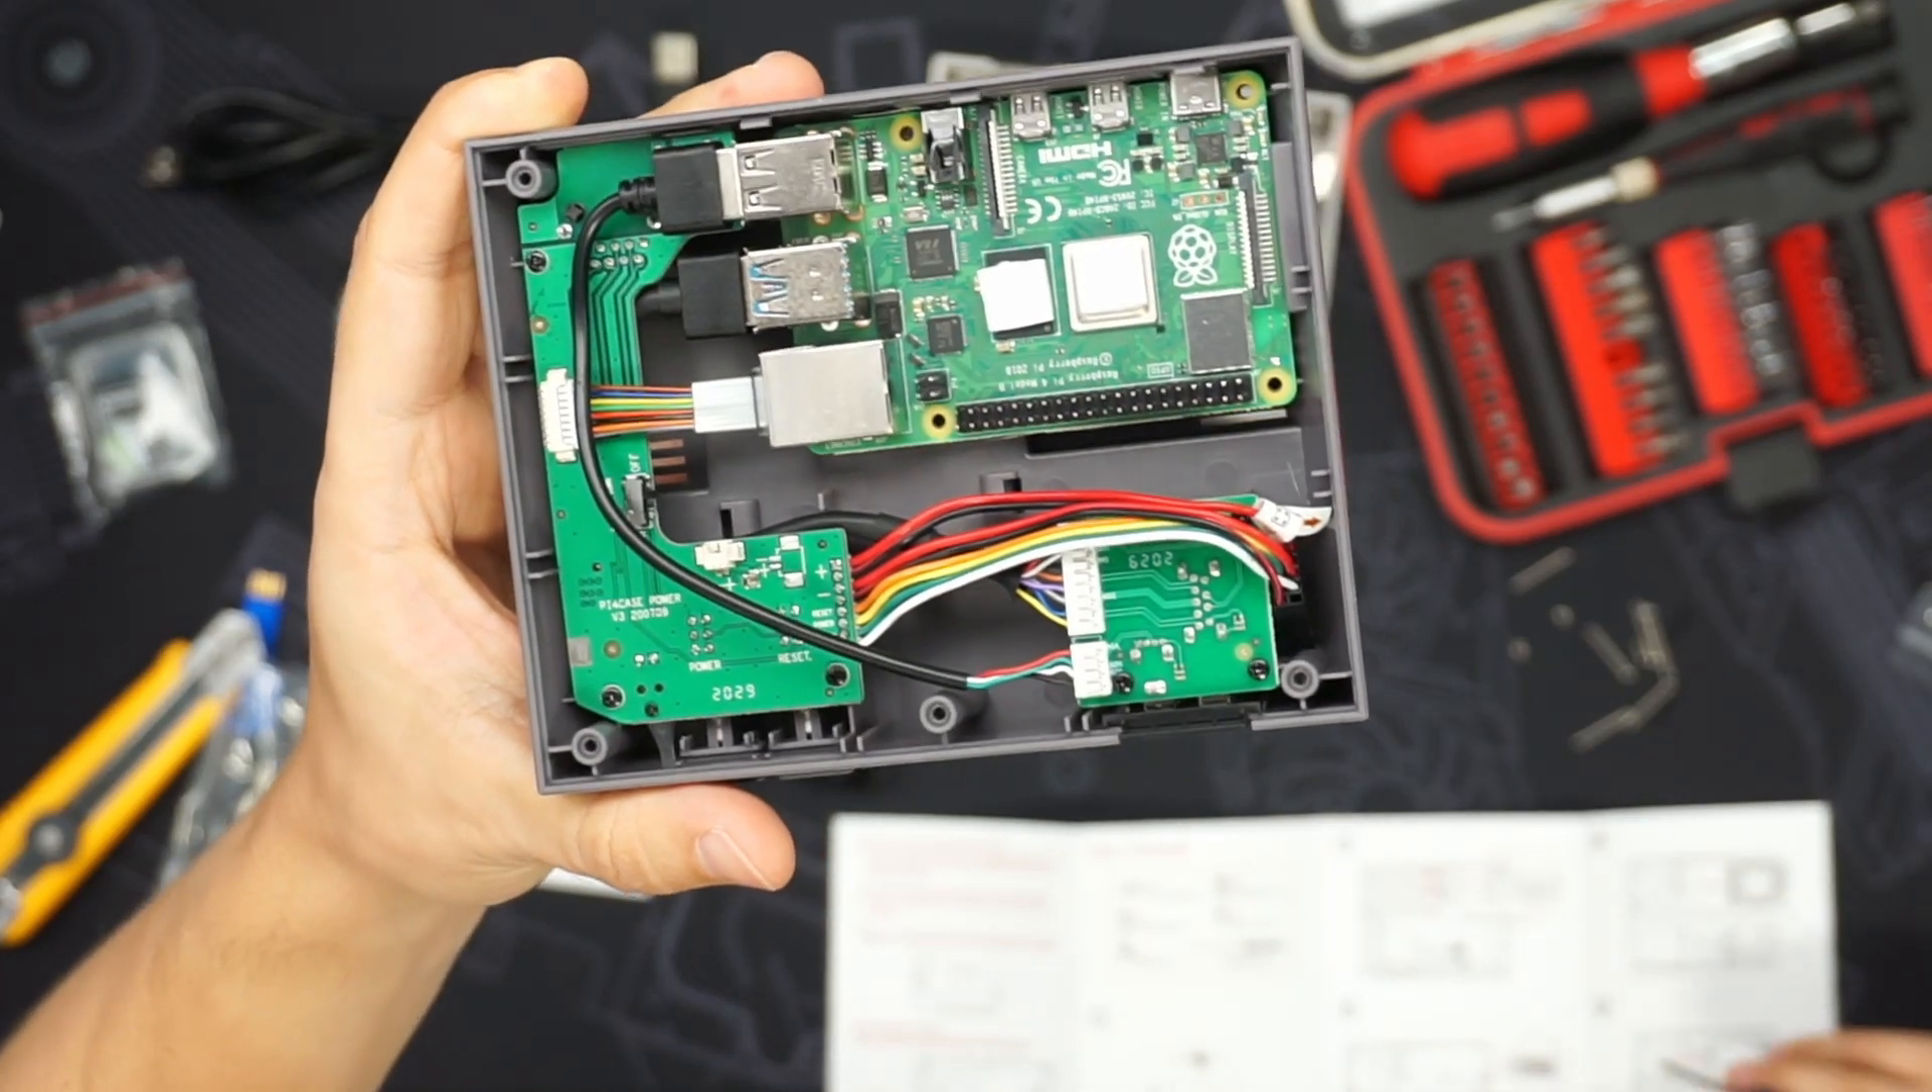You got the Raspberry Pi plugged in. The two USB connectors and the Ethernet connector.